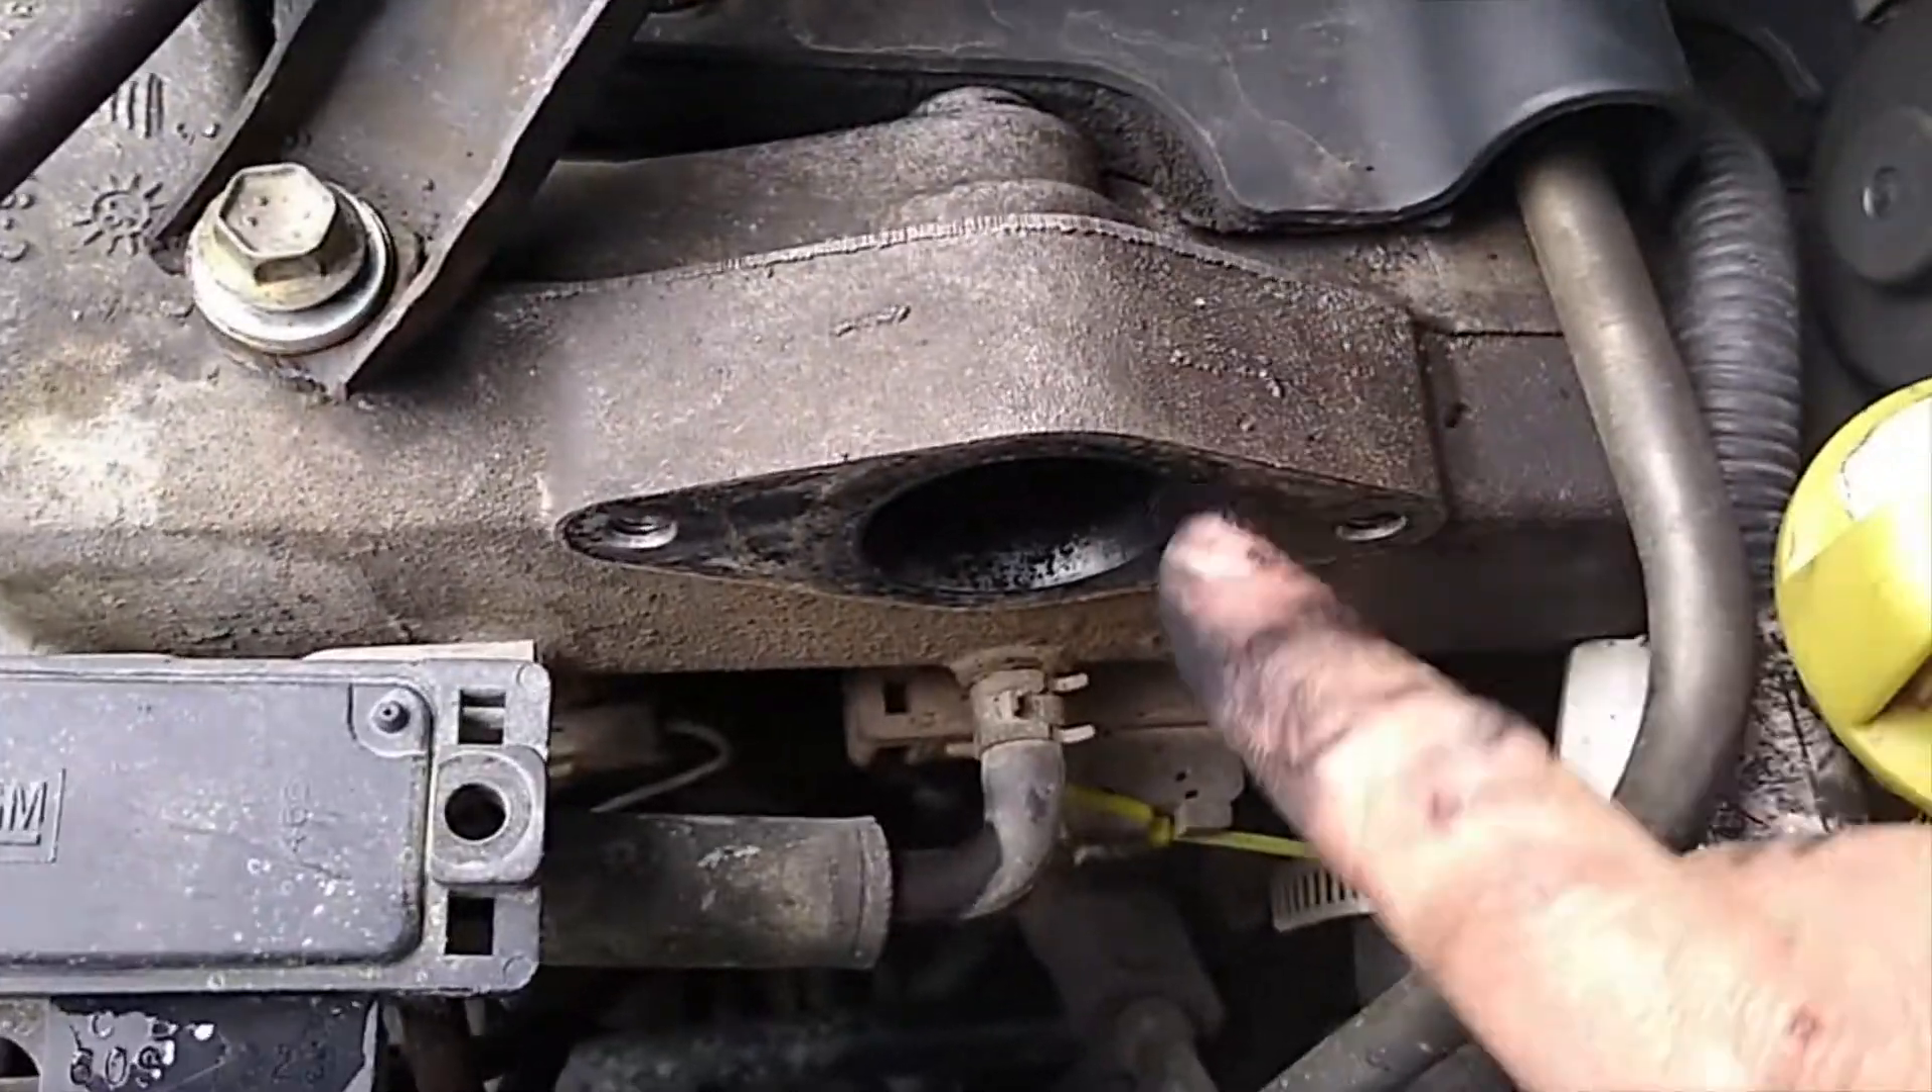I've taken the exhaust gas recirculation valve off which you don't necessarily need to just so I can get access to the map sensor pipe that leads into the block.